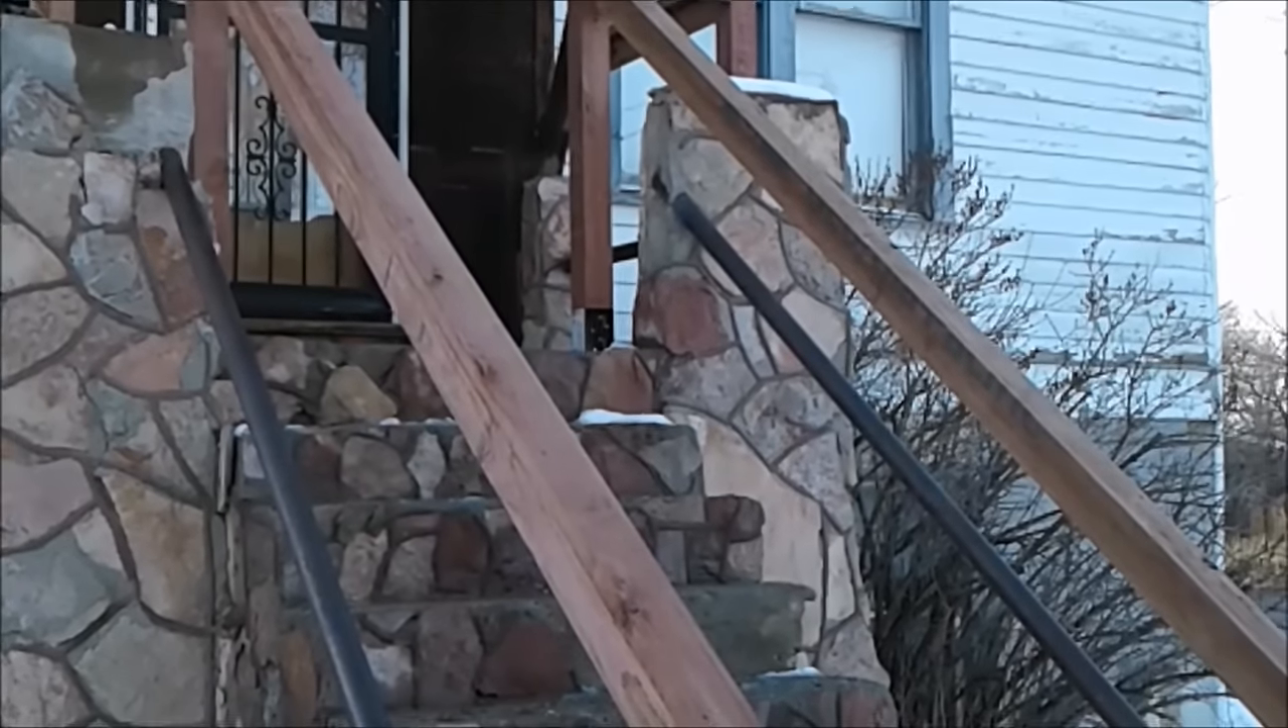I did a set of railing on both sides that's a proper height now and I had to attach each one of these posts to concrete.